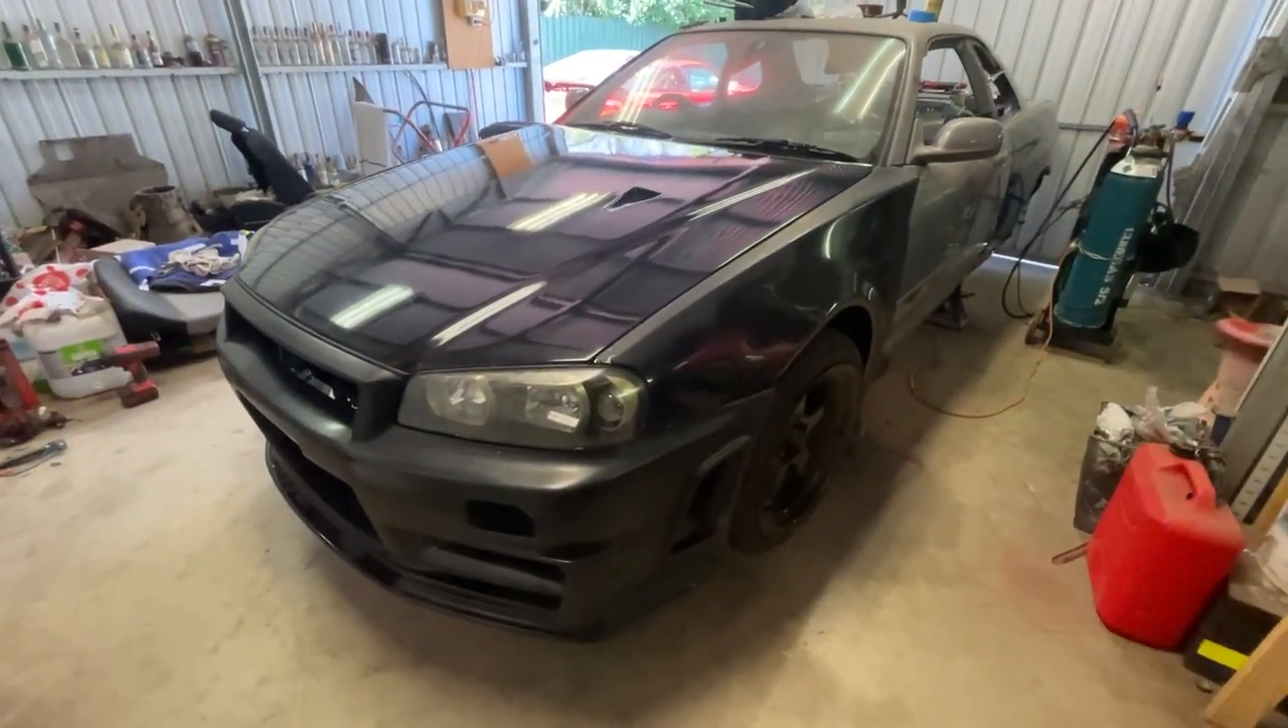All right, so the front end's back on the car.